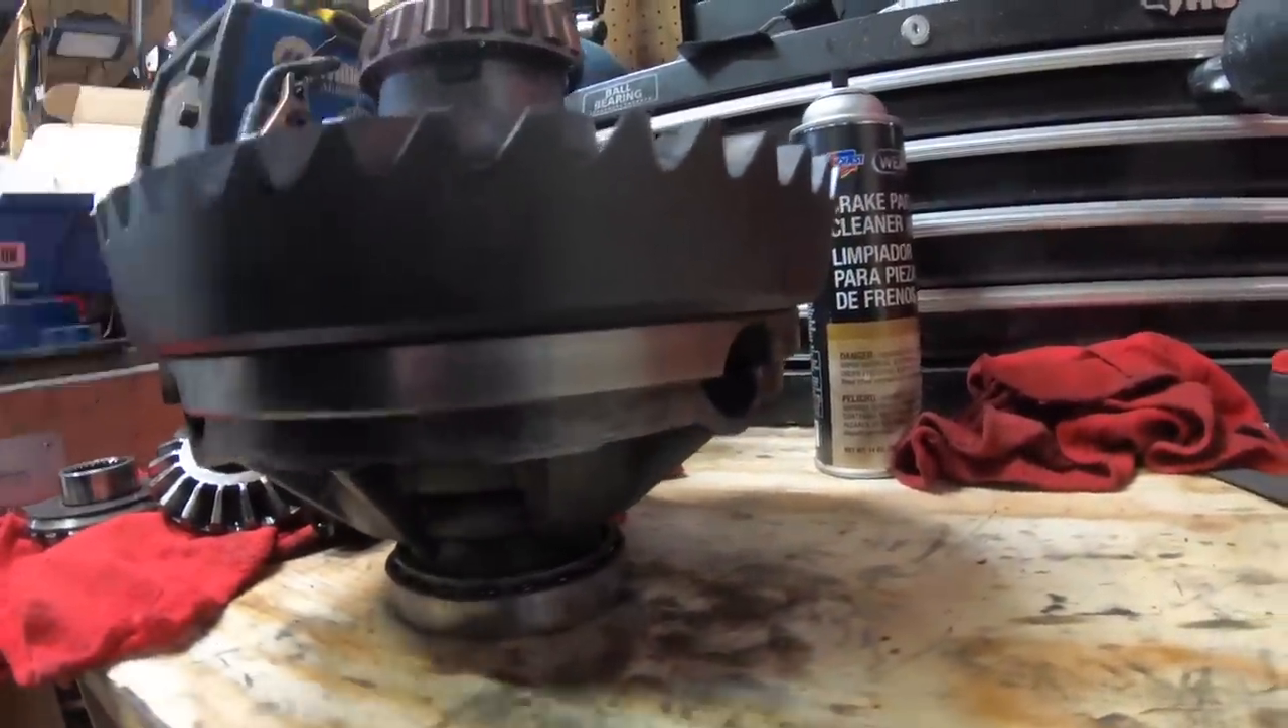So as you can tell, the ring gear is on the carrier. There are no gaps.